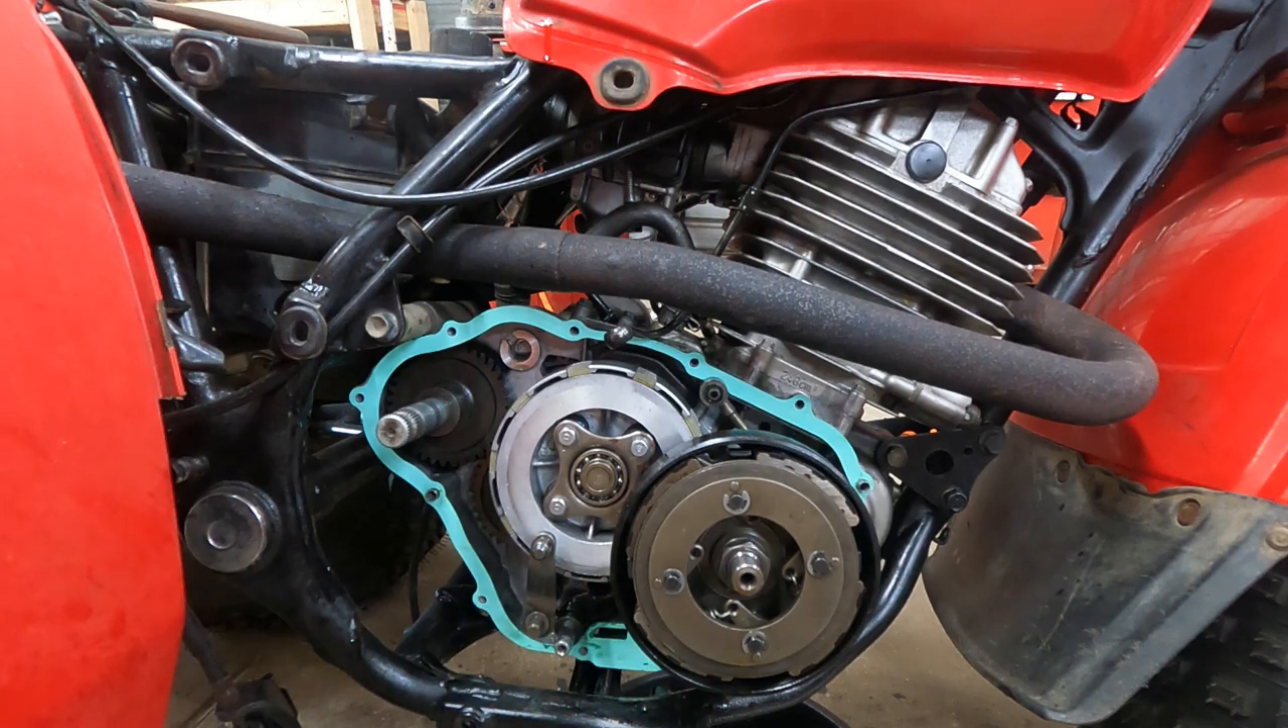So we've got our gasket in.